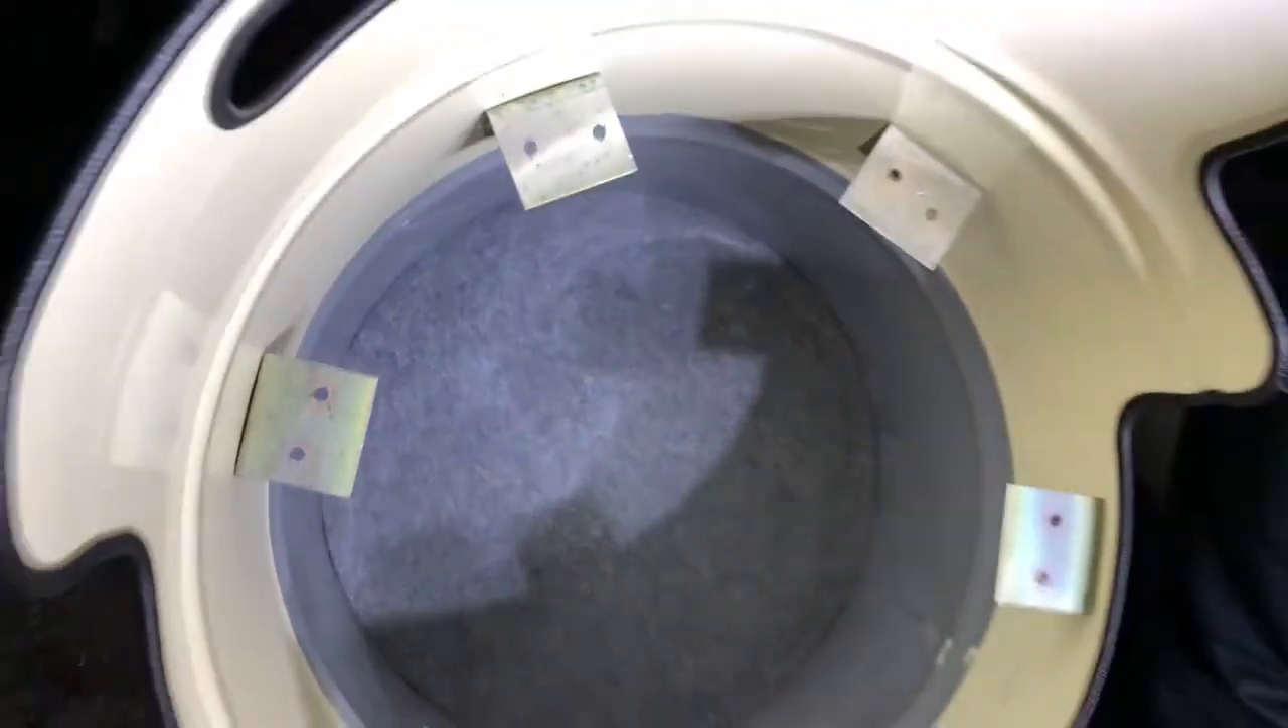So there's the brackets that were all bolted on. We carpeted the inside.